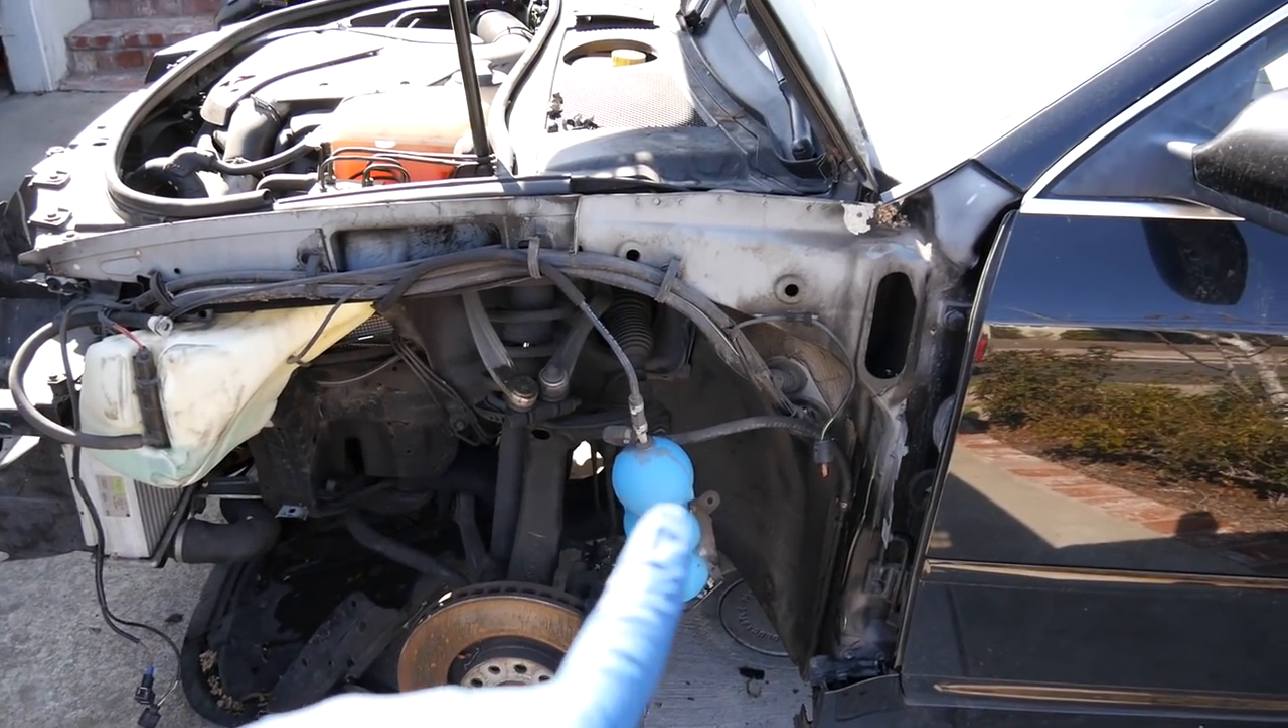Now as you can see, we also removed the left side fender because again, it was badly damaged due to an accident.